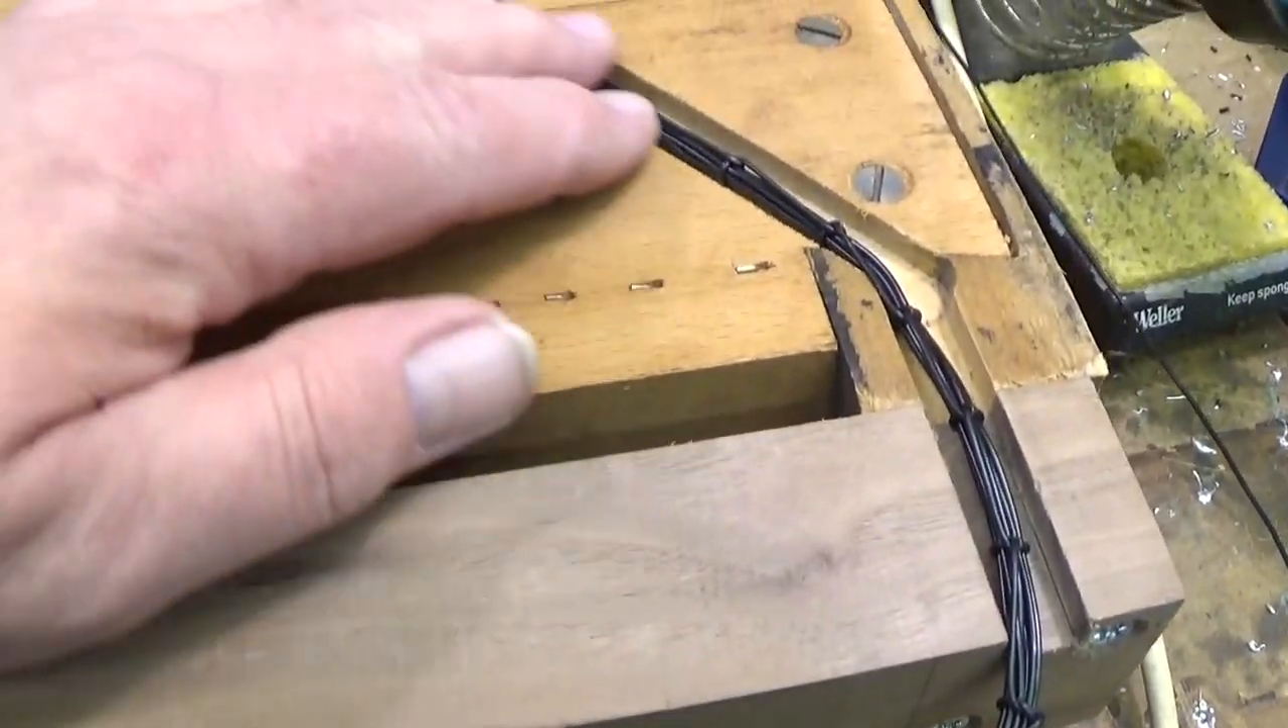I've laced all the wires together now and I've brought them round as far as the end of our little channel that we routed out and now they need to be connected to our breakout board.